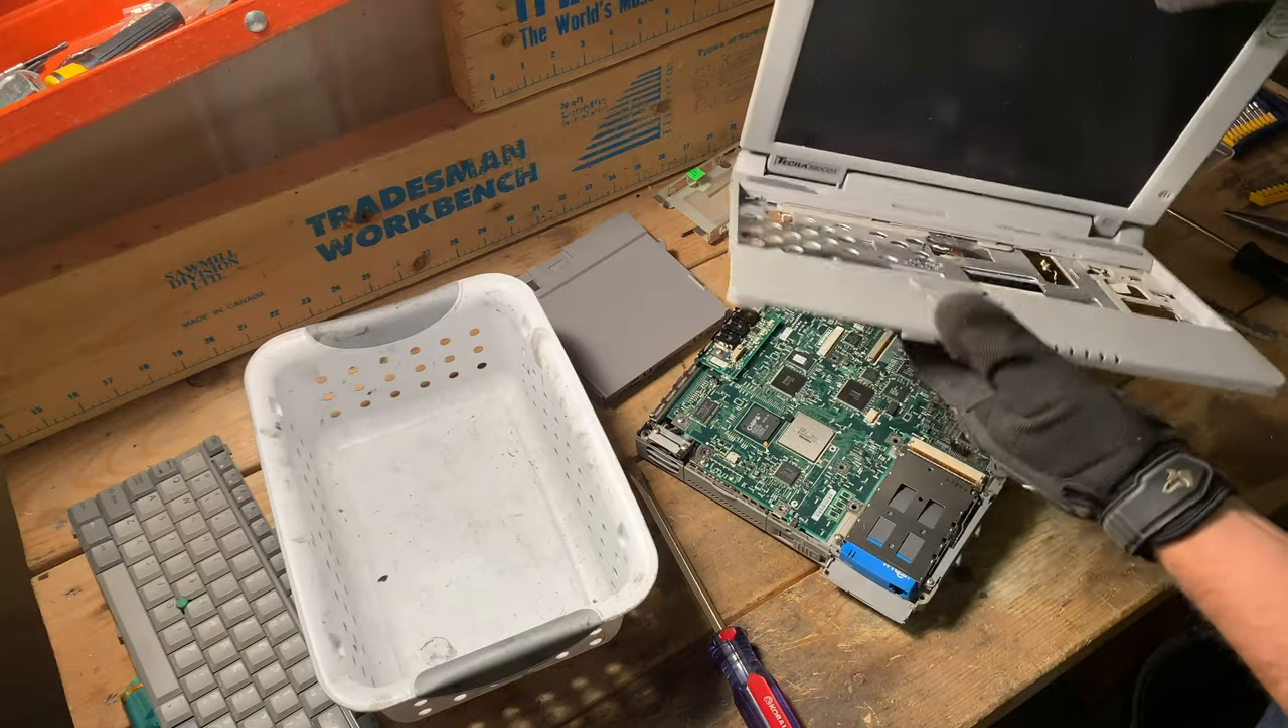So, now that we've got all those cables let go, we now have our top half and our bottom half. keyboard sat right there and all of these cables connected to the motherboard.